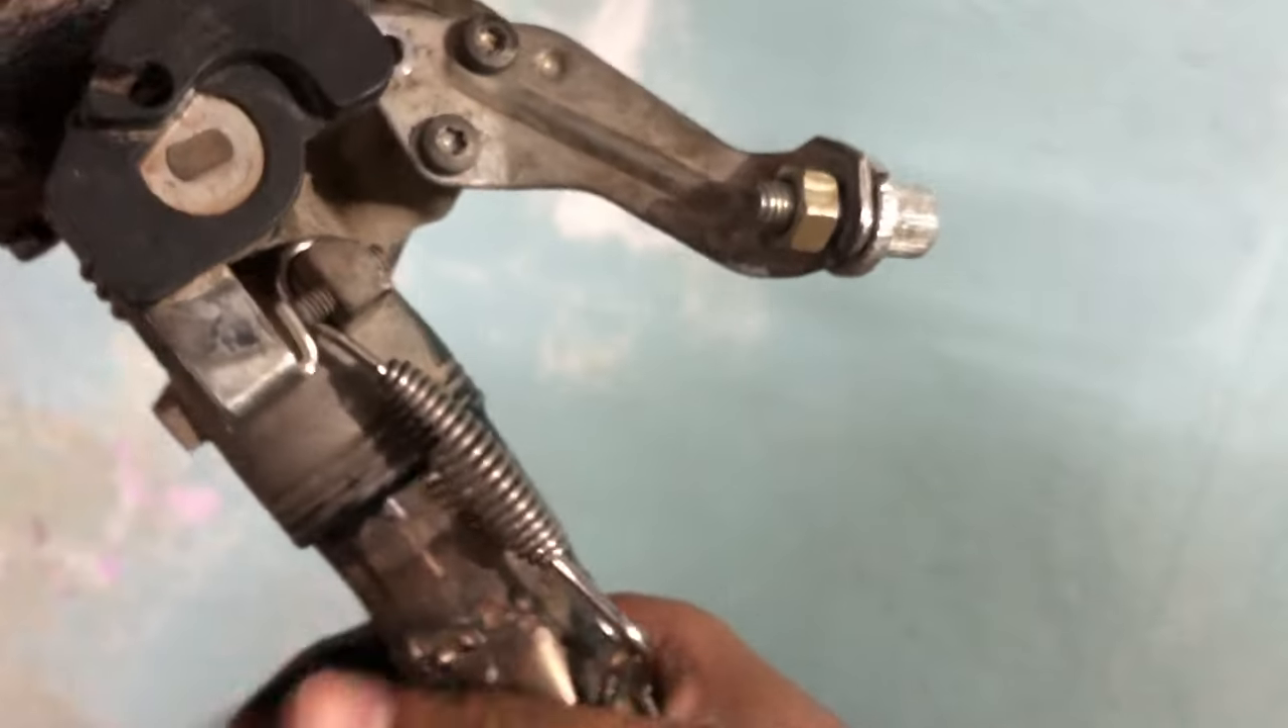यहां पर मैंने एक एजस्टिमेंट के लिए भी स्कुरू लगा दिया हूं।